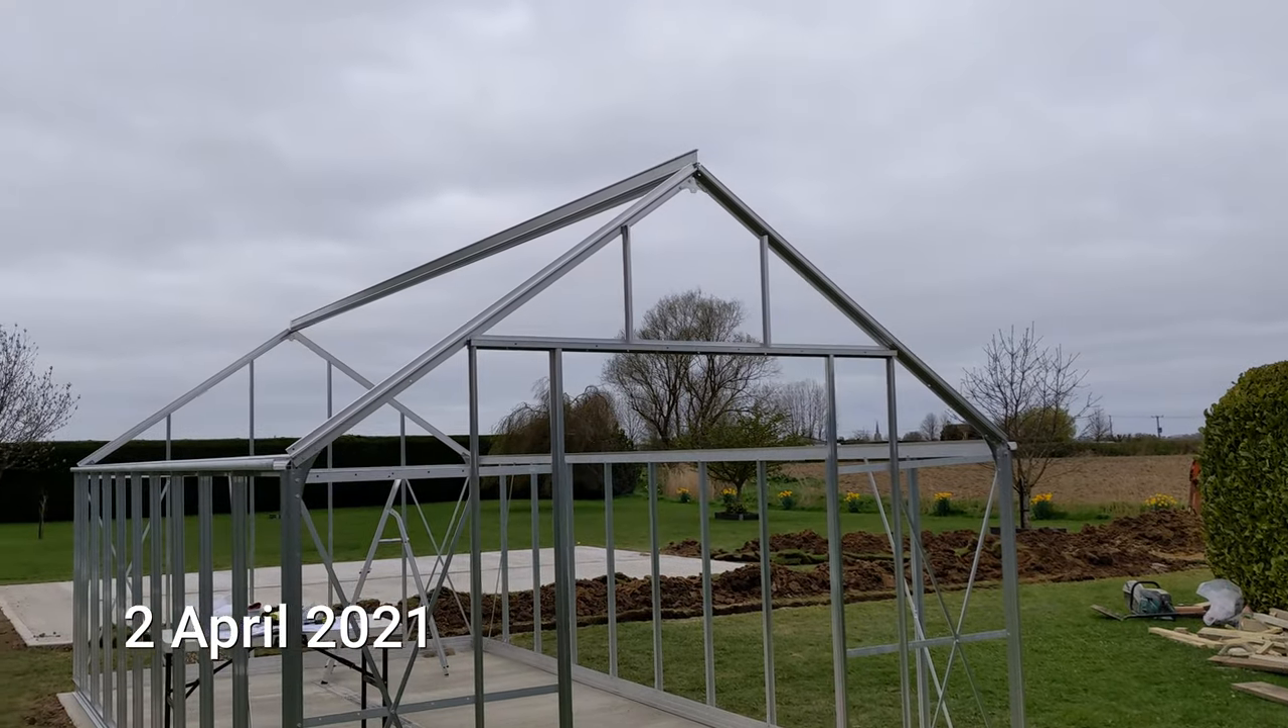So the main part of the frame is up, we need to put in the roof beams and a few other bits and pieces, get the staging in and then we can start doing the glass.